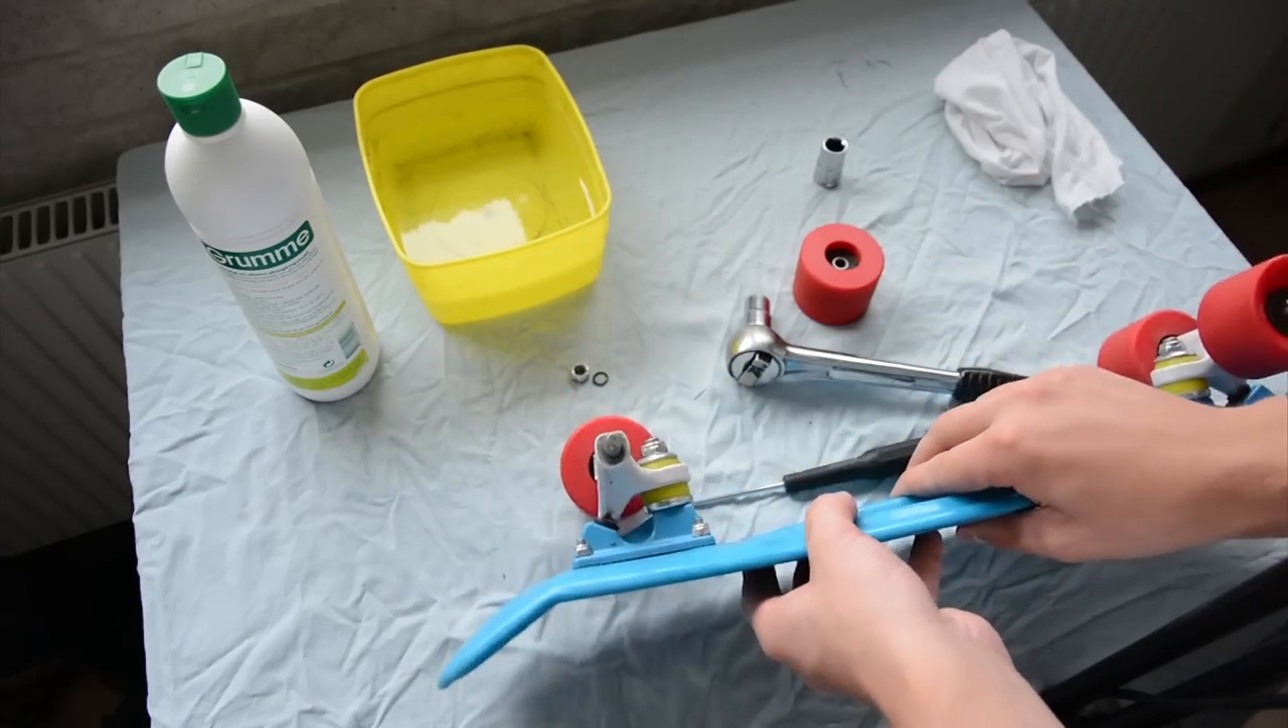Now you have one of the wheels off. Repeat it to all four wheels.